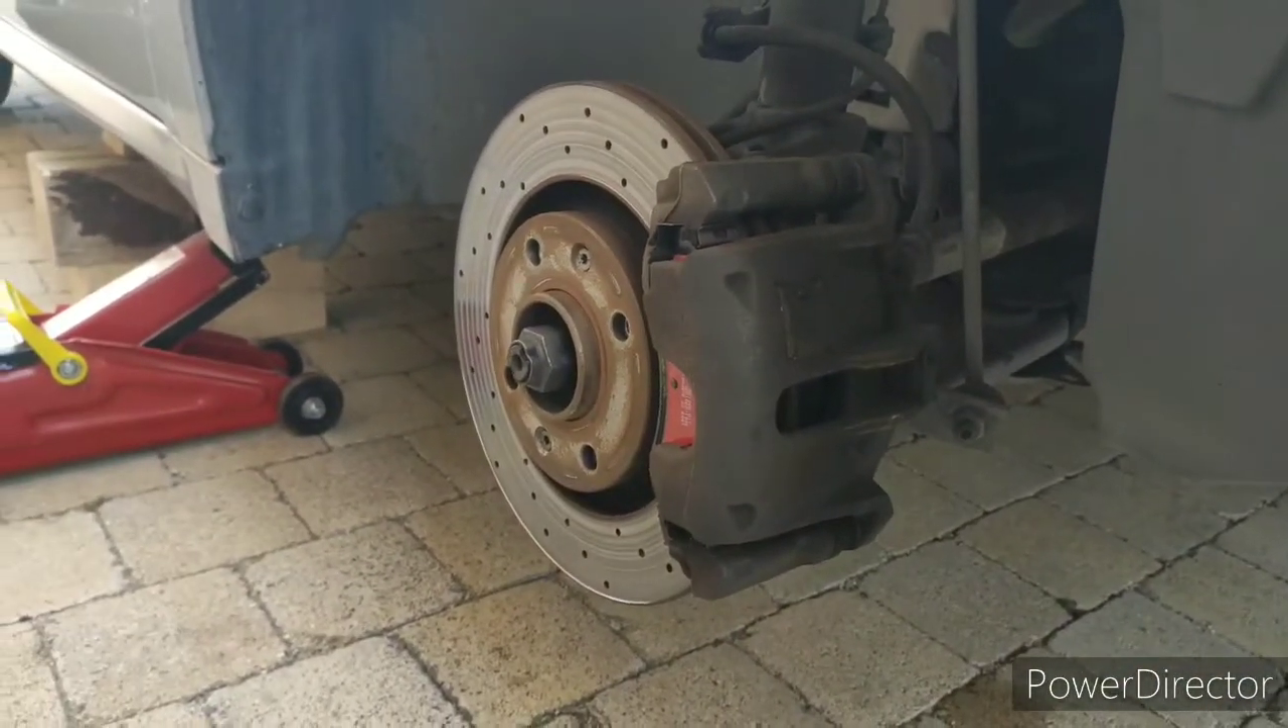Voilà, donc là, maintenant, on a fini. Il n'y a plus qu'à remettre la roue.